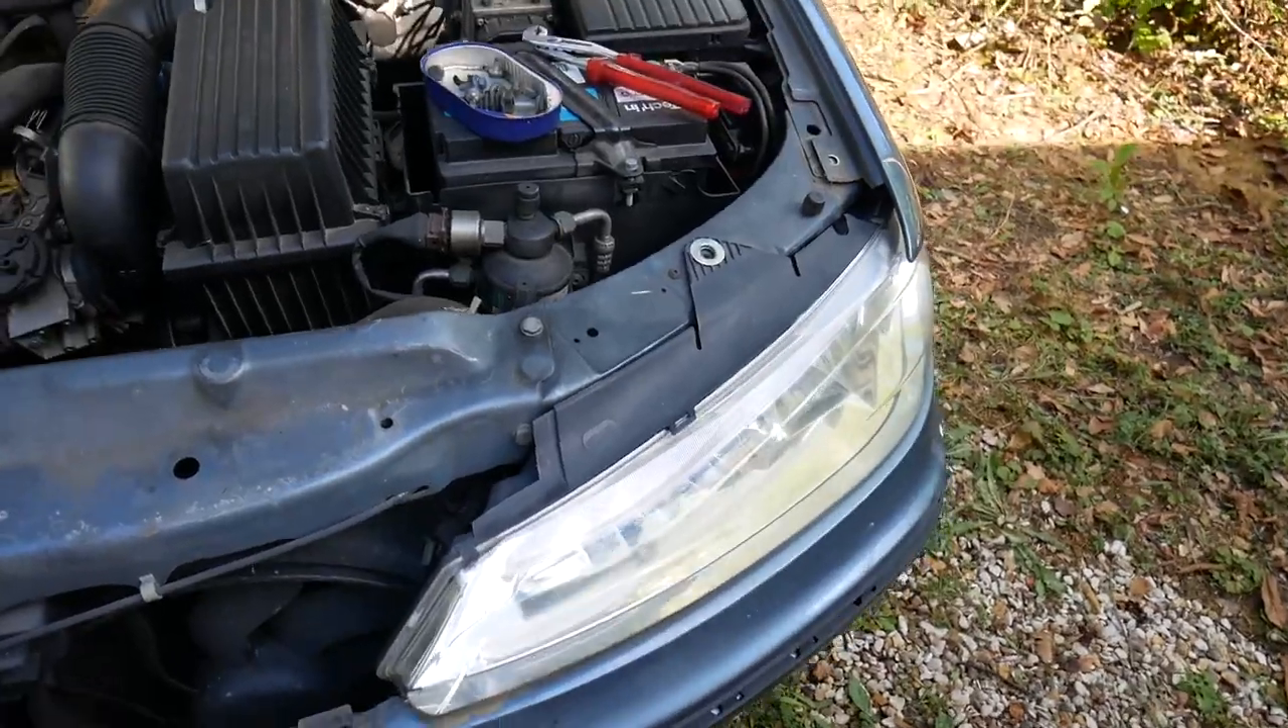Alors le nouveau phare est posé à brancher.